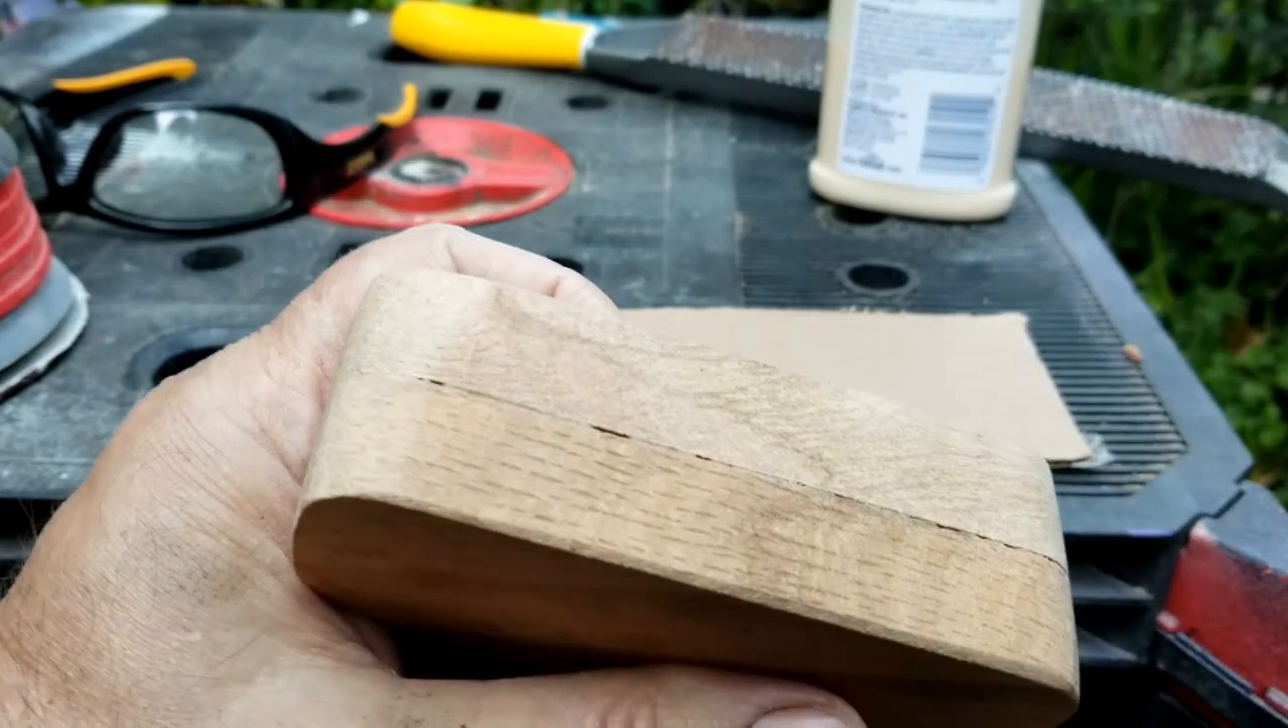All right, so I got the basic shape, sanded down, but there's still a few little gaps between the two pieces, so I'm going to make a little bit of wood paste and fill them in.